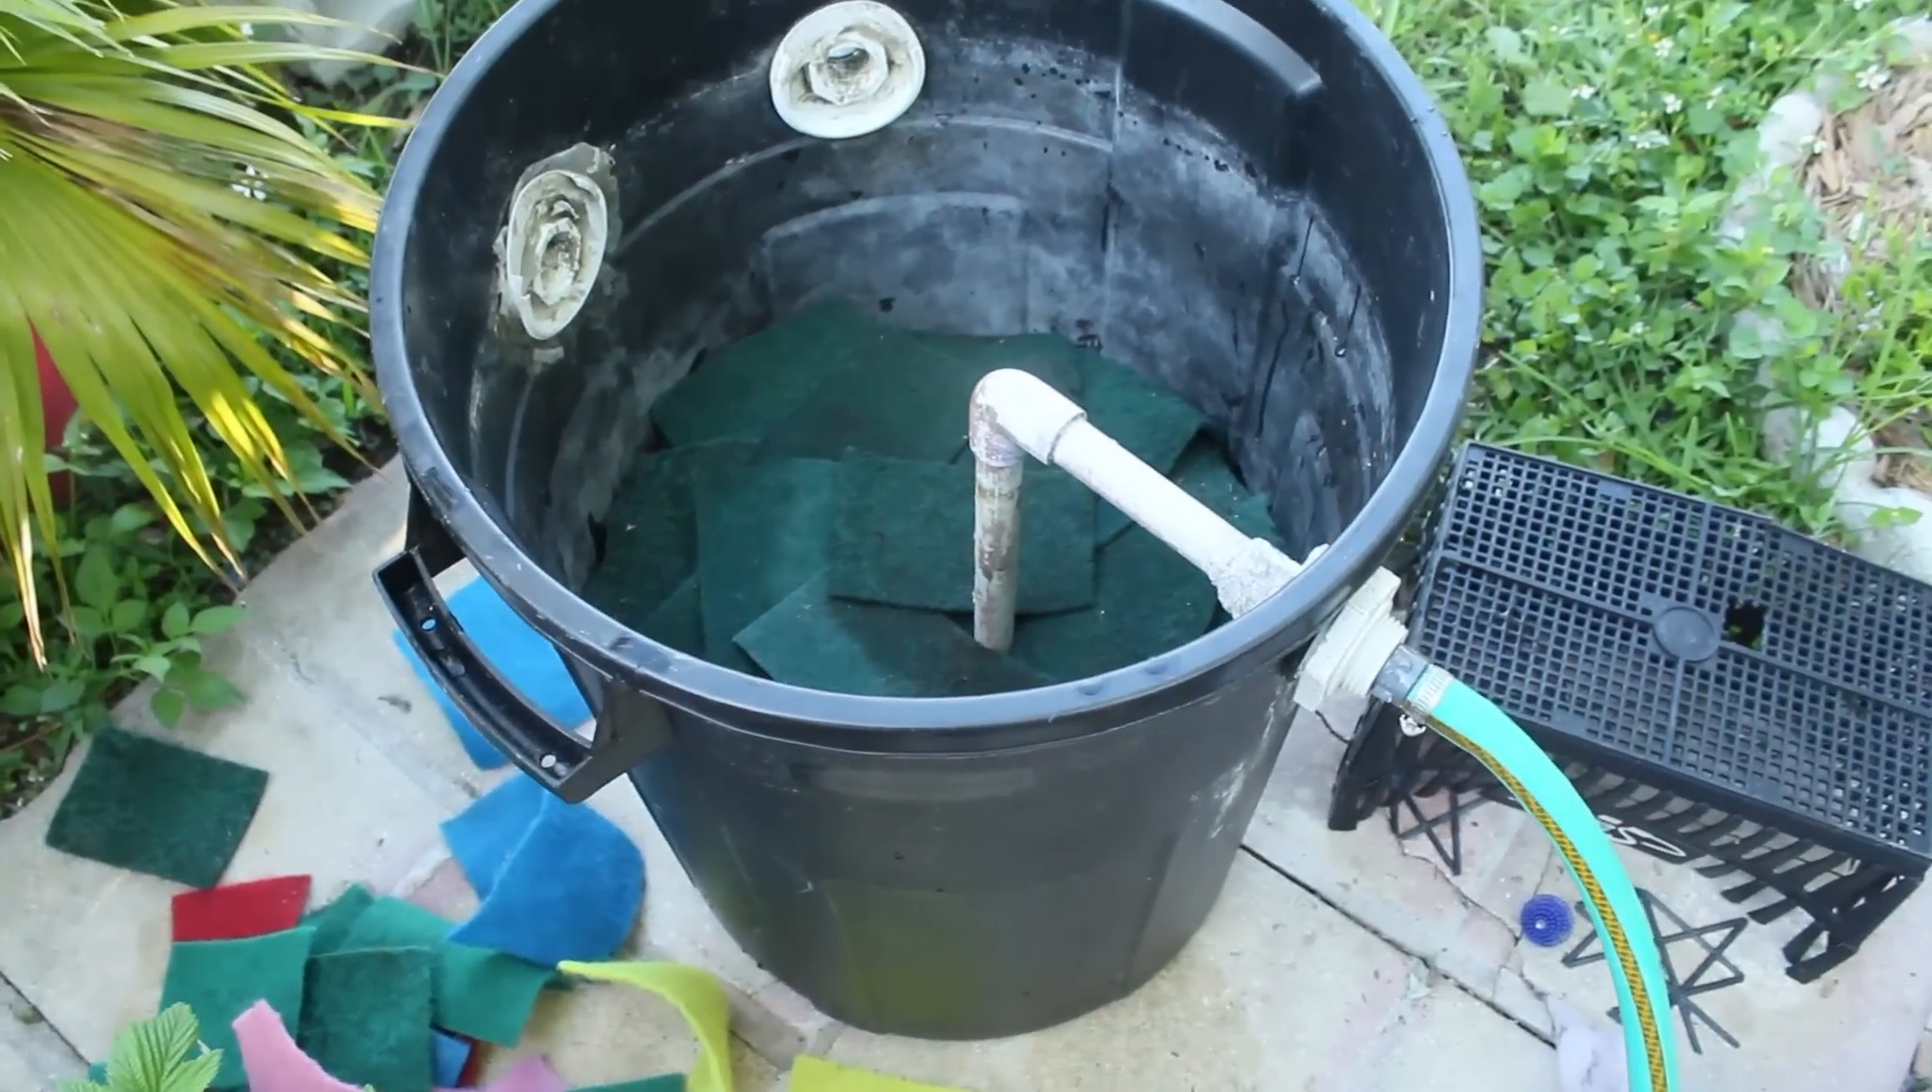Okay so I've added a couple of layers of sponges.